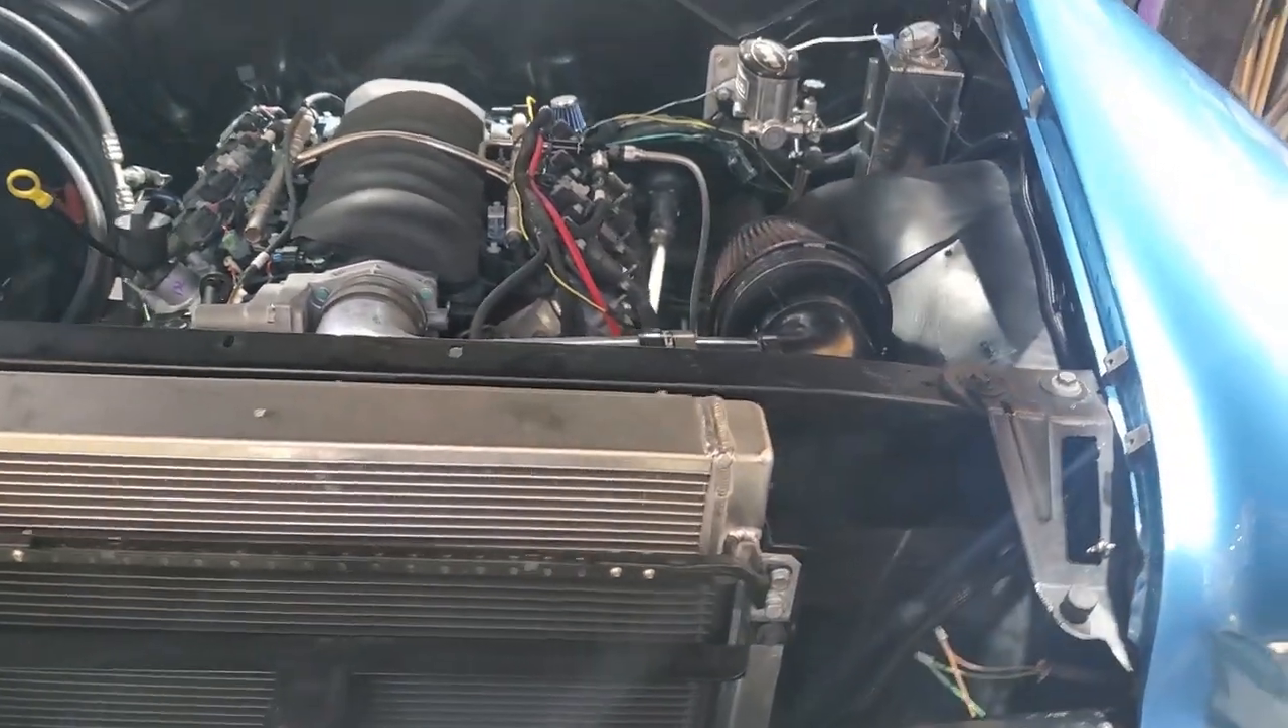I've got the engine covers at home so those are not on yet.